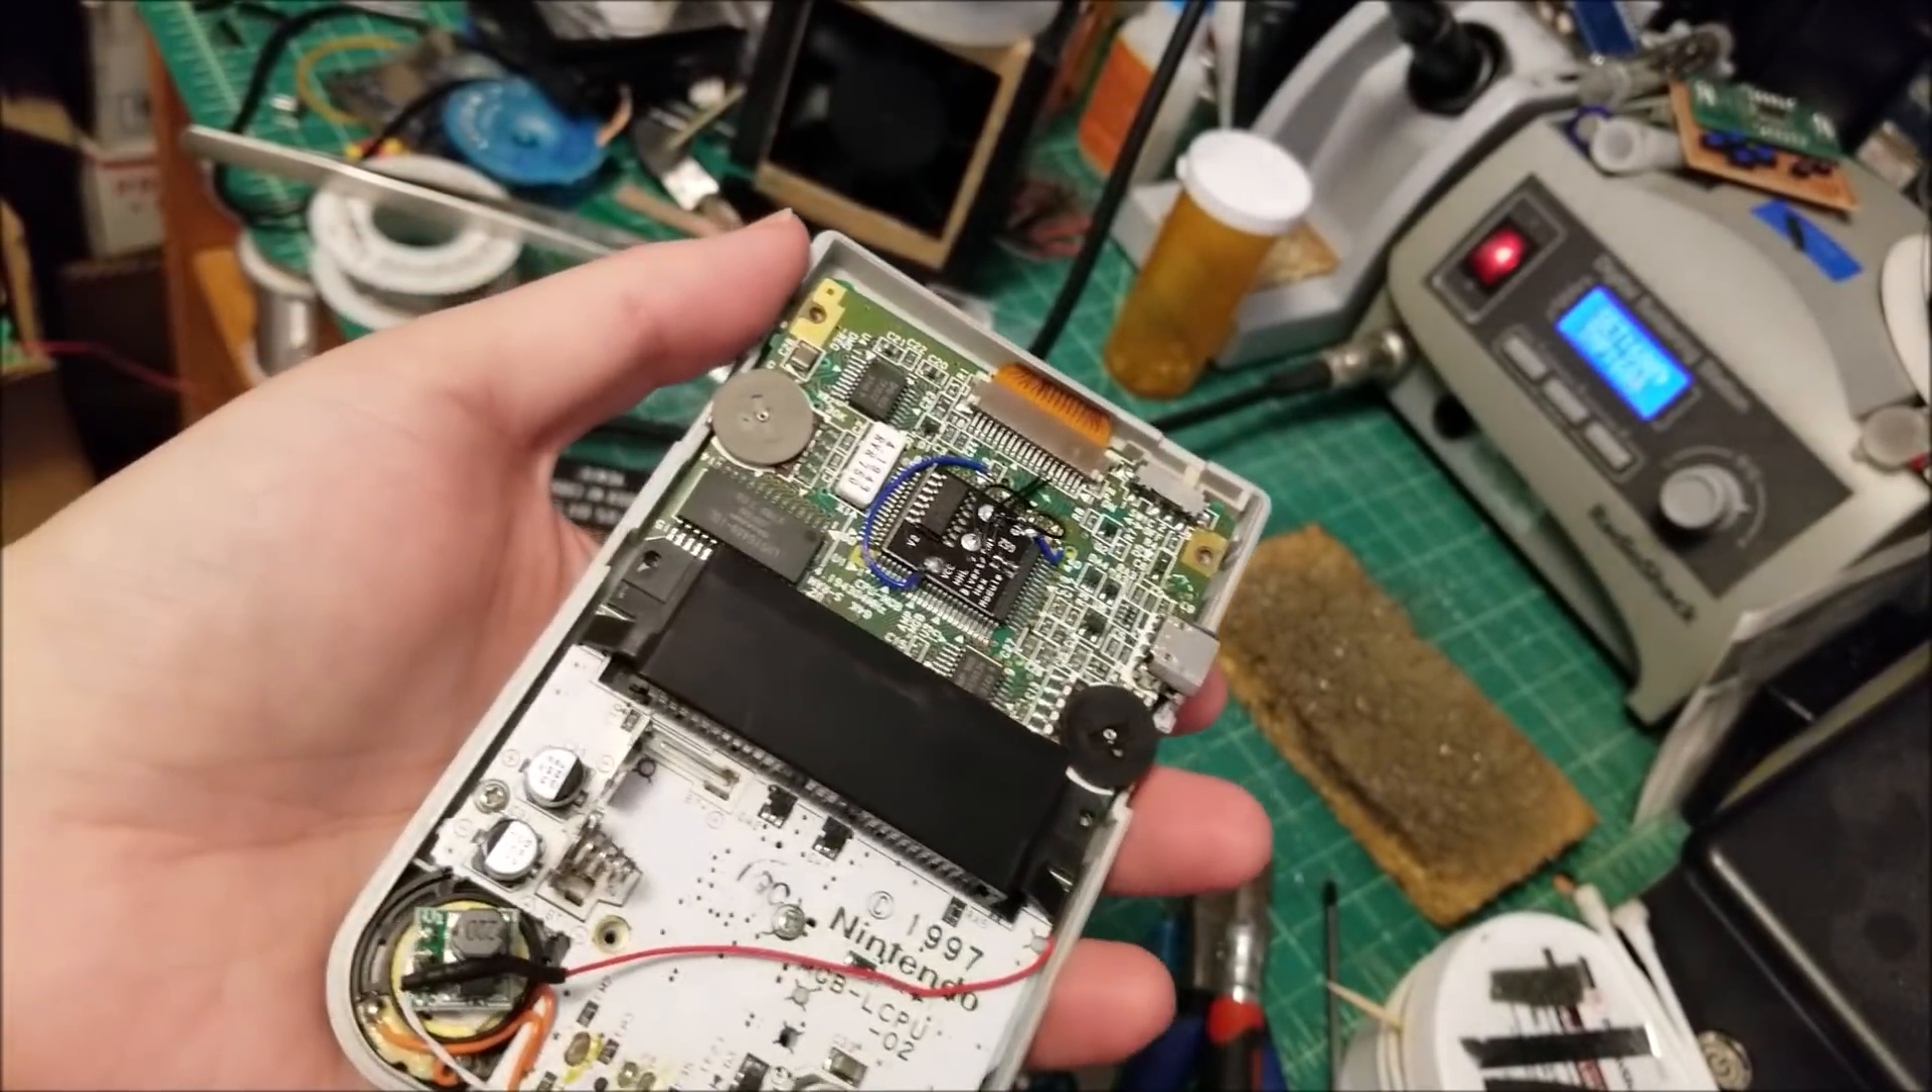So now we have all the wires soldered here.